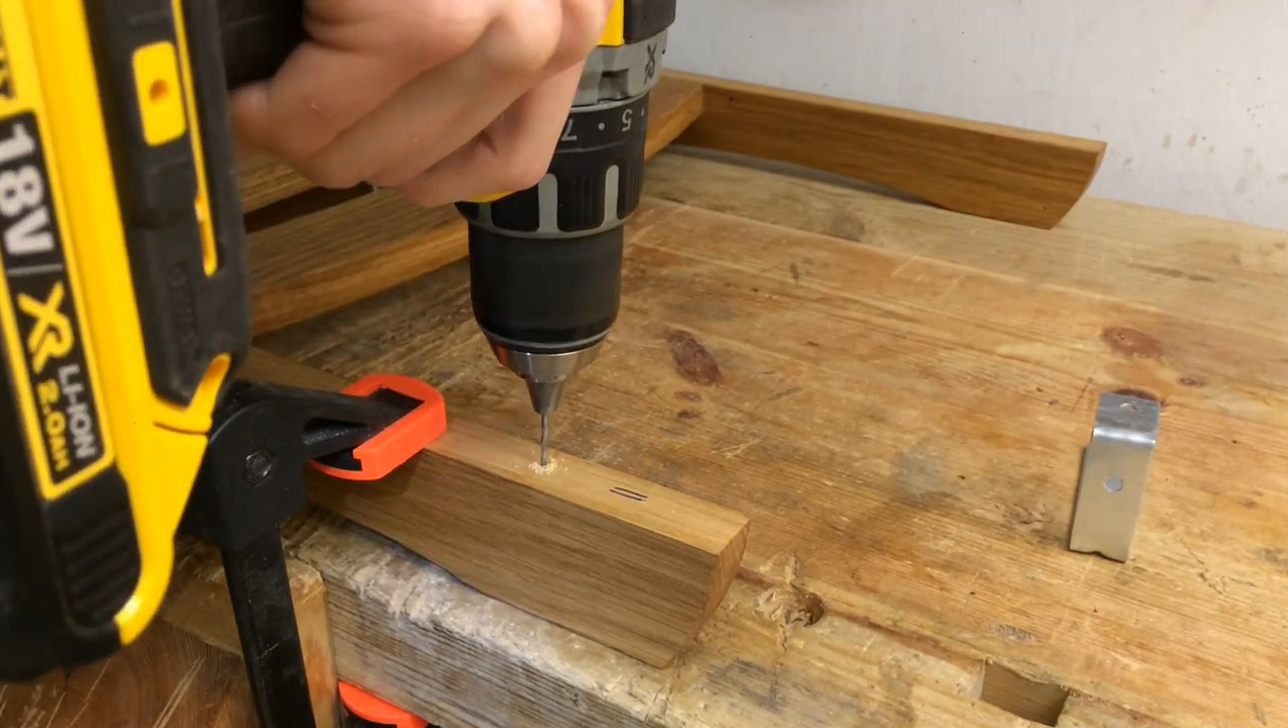Right, the wax is on and the final thing I need to do is attach these hooks so it can hang on to the balcony railing.